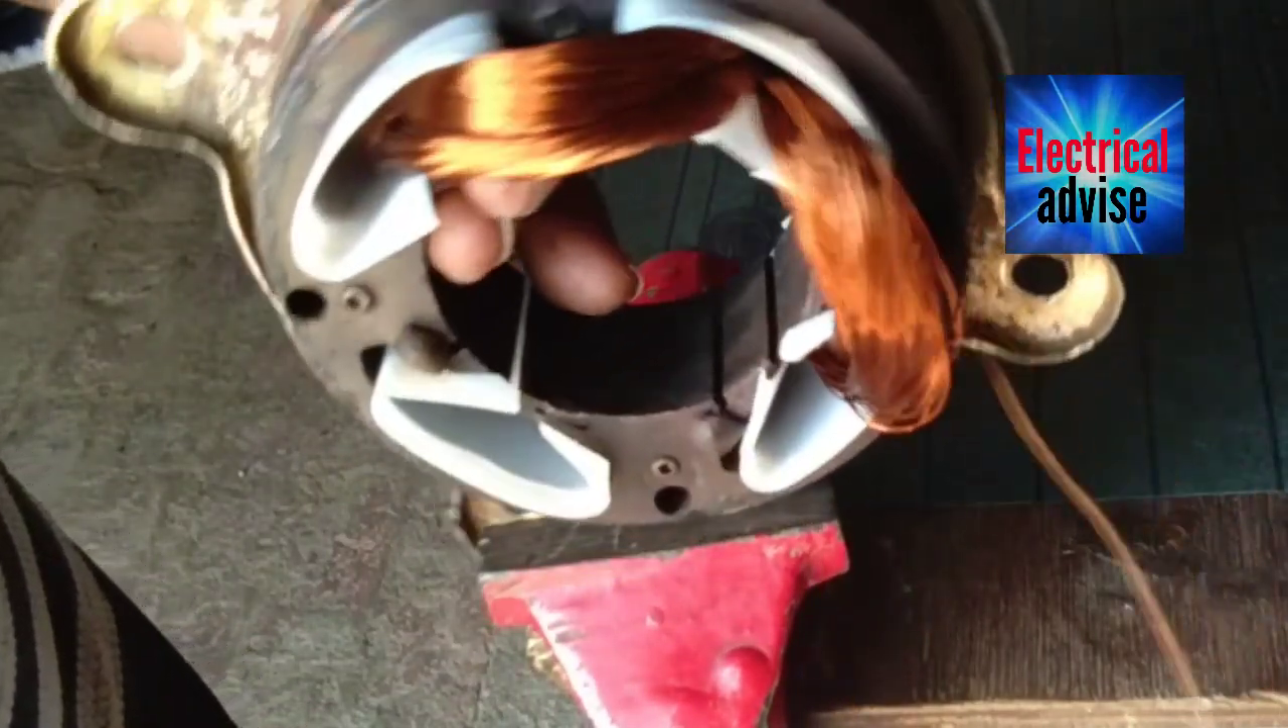अभी दो कॉयल डल चुकी है अब तीसरी और चोथी दो कॉयल बच गी है।